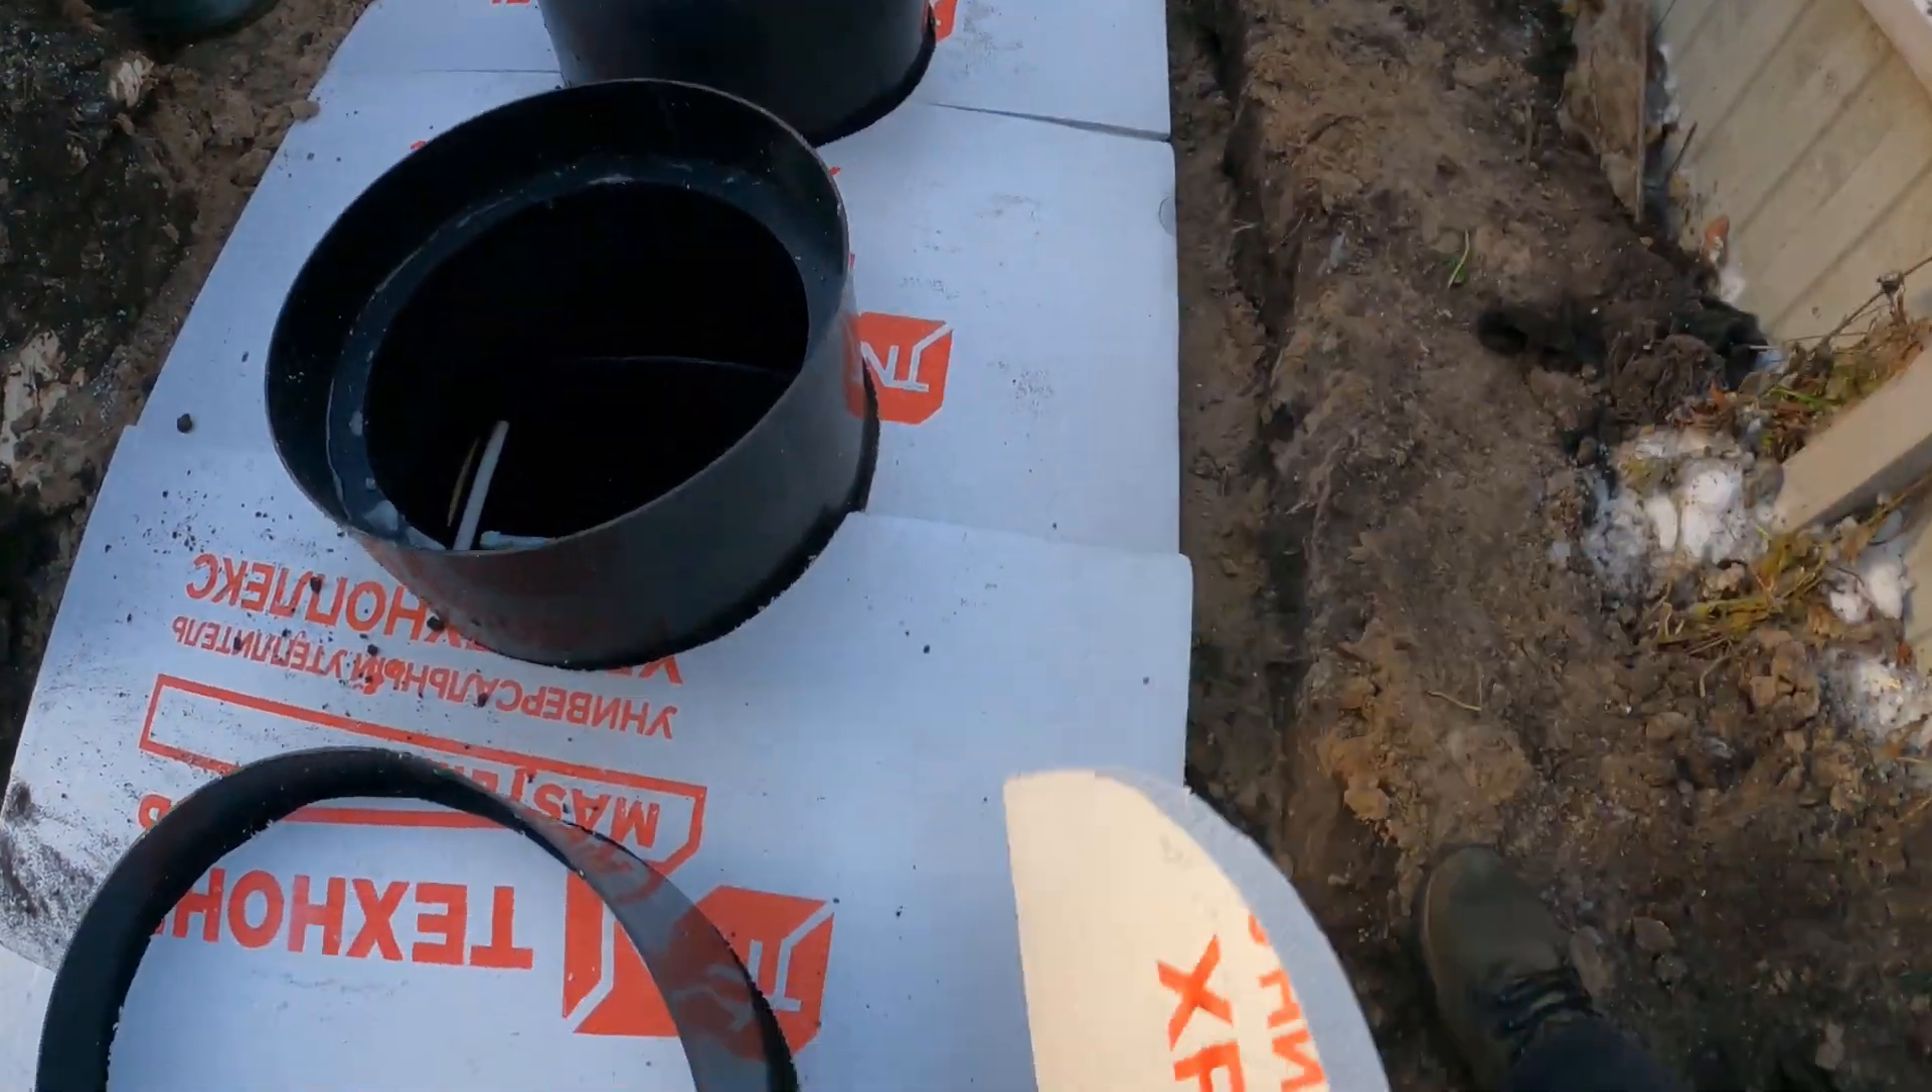Работа подходит к концу. Останется надеть только крышки.